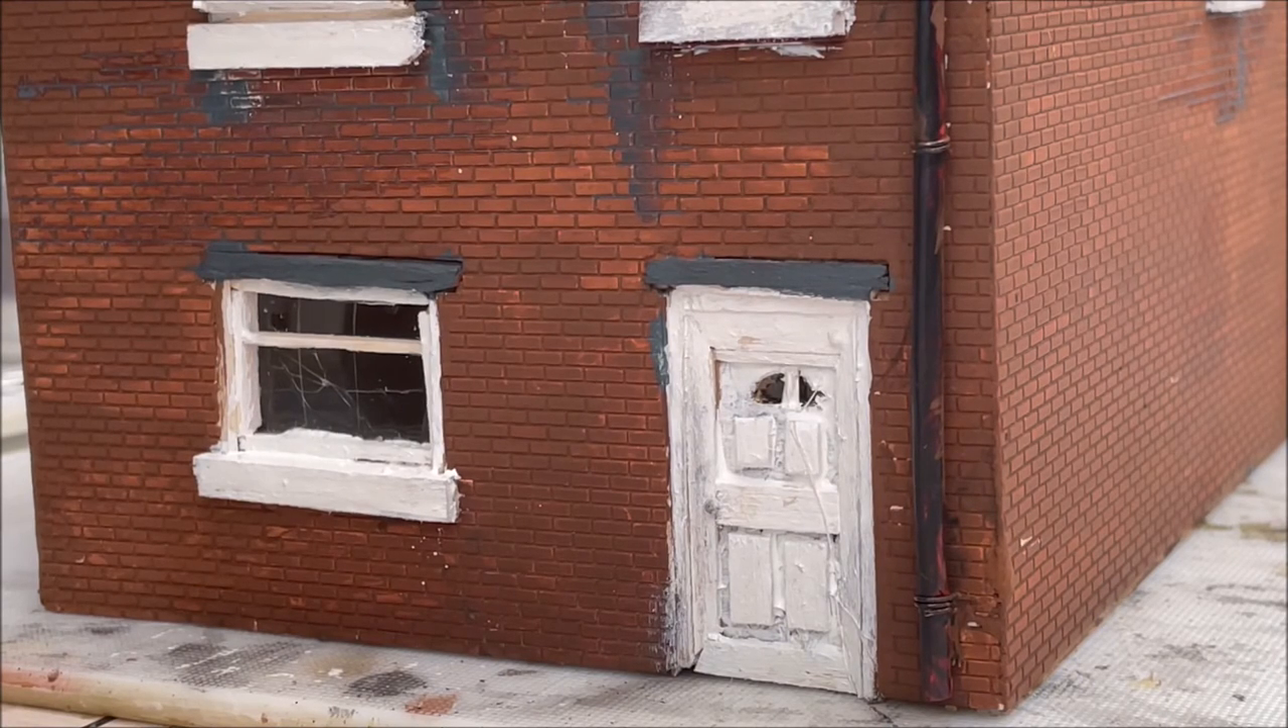It's a nice panel door and it just fits in there just nice.